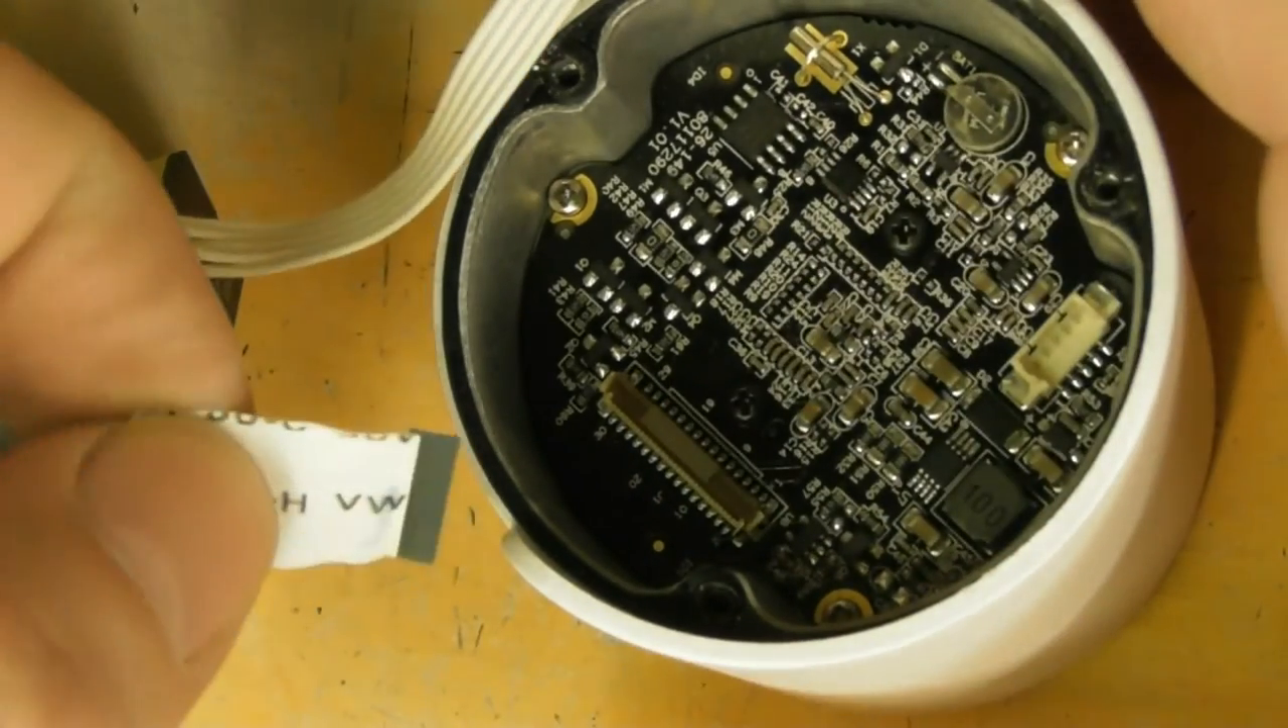All right well I've got the camera PCB back installed and this right here is where this ribbon cable goes.